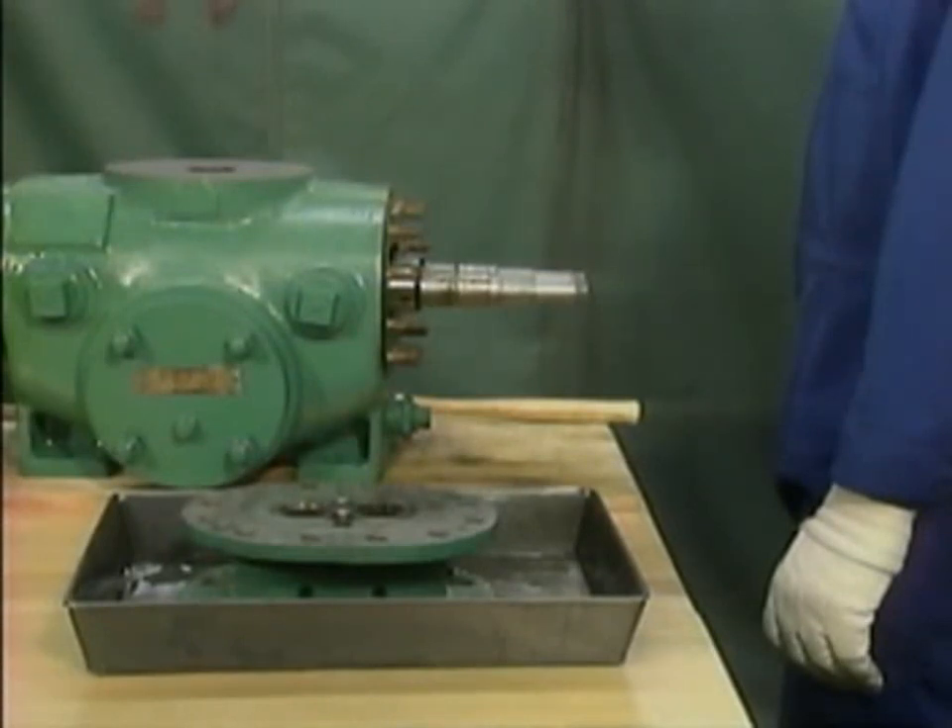When the bearing bracket is removed, the mechanic places it in a cleaning pan. This completes the initial disassembly.